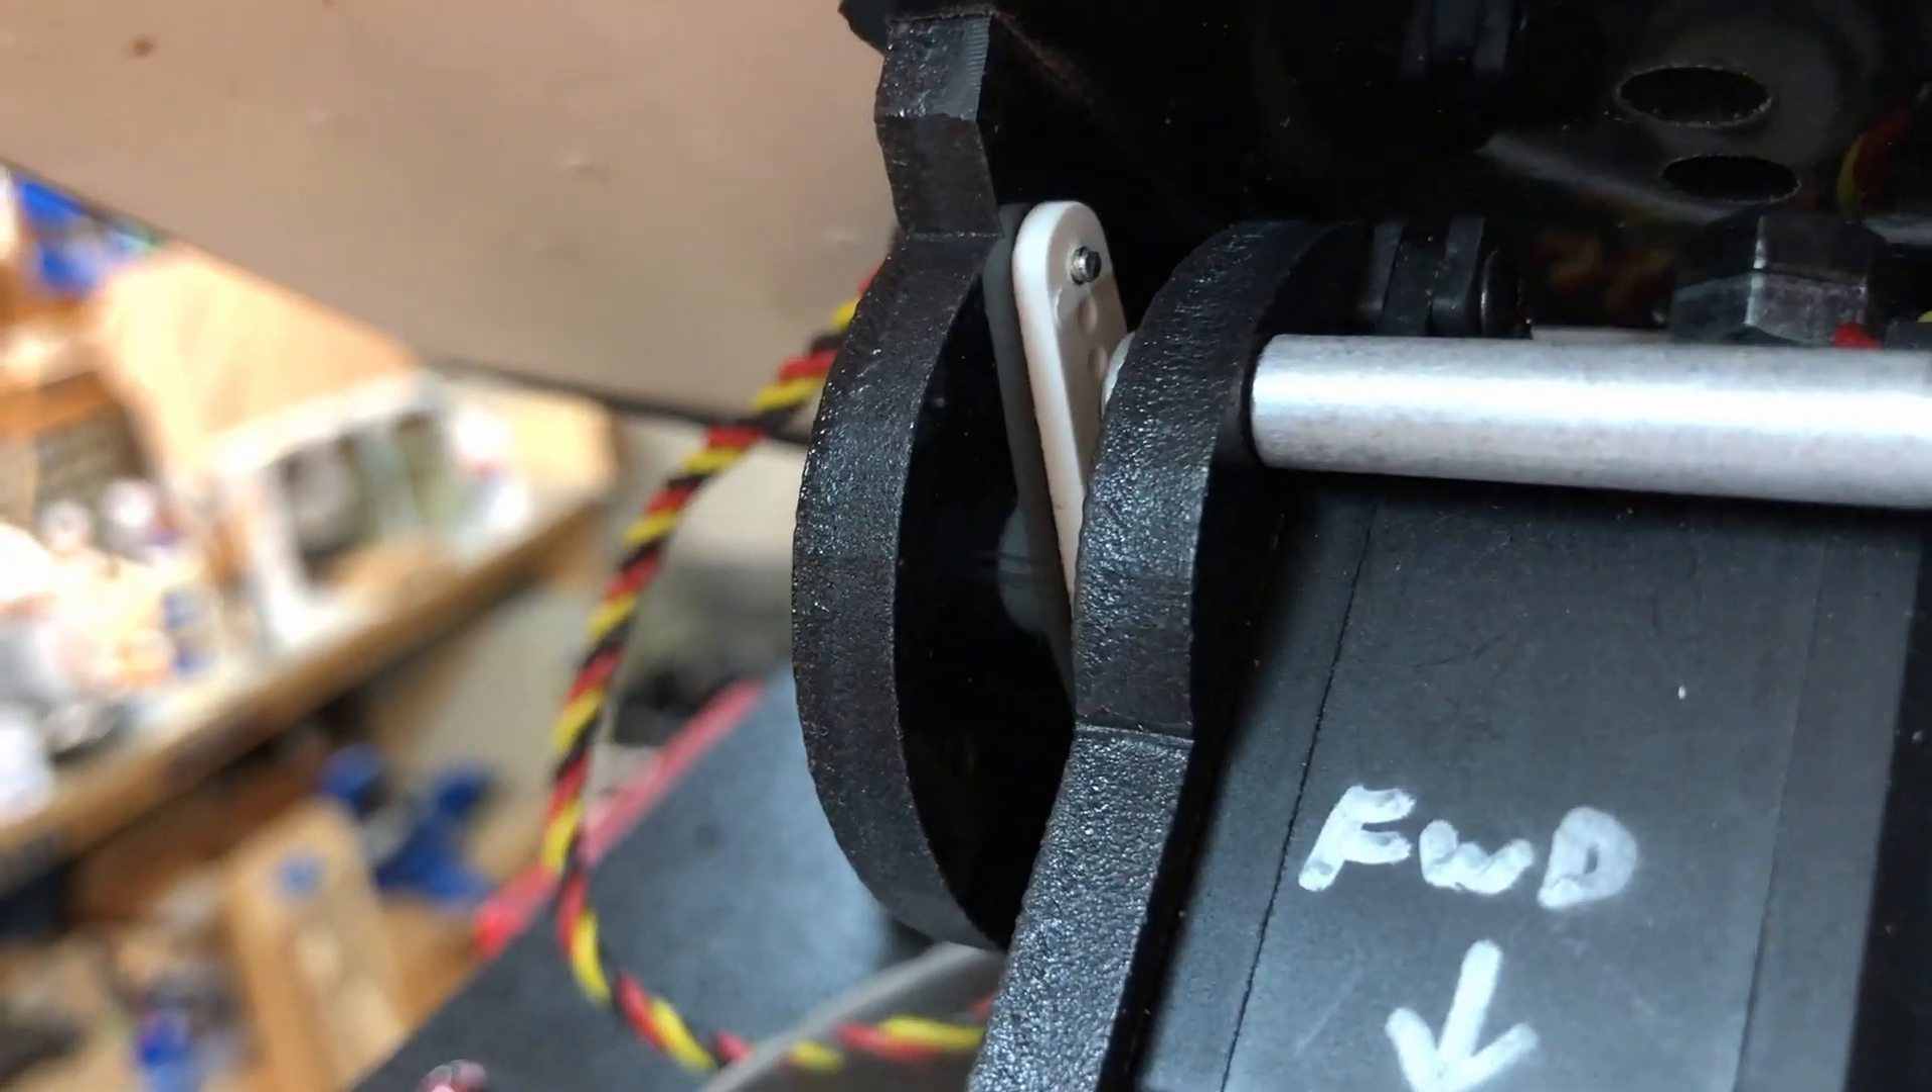There is a white servo horn attached on there and there used to be a red one.